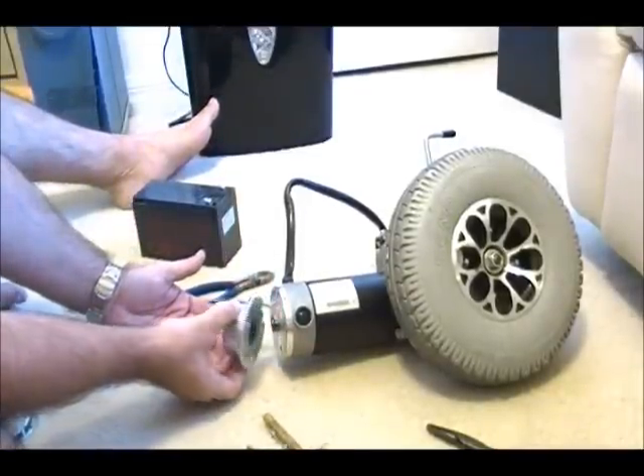Three screws are out, and basically, this piece just comes right off.